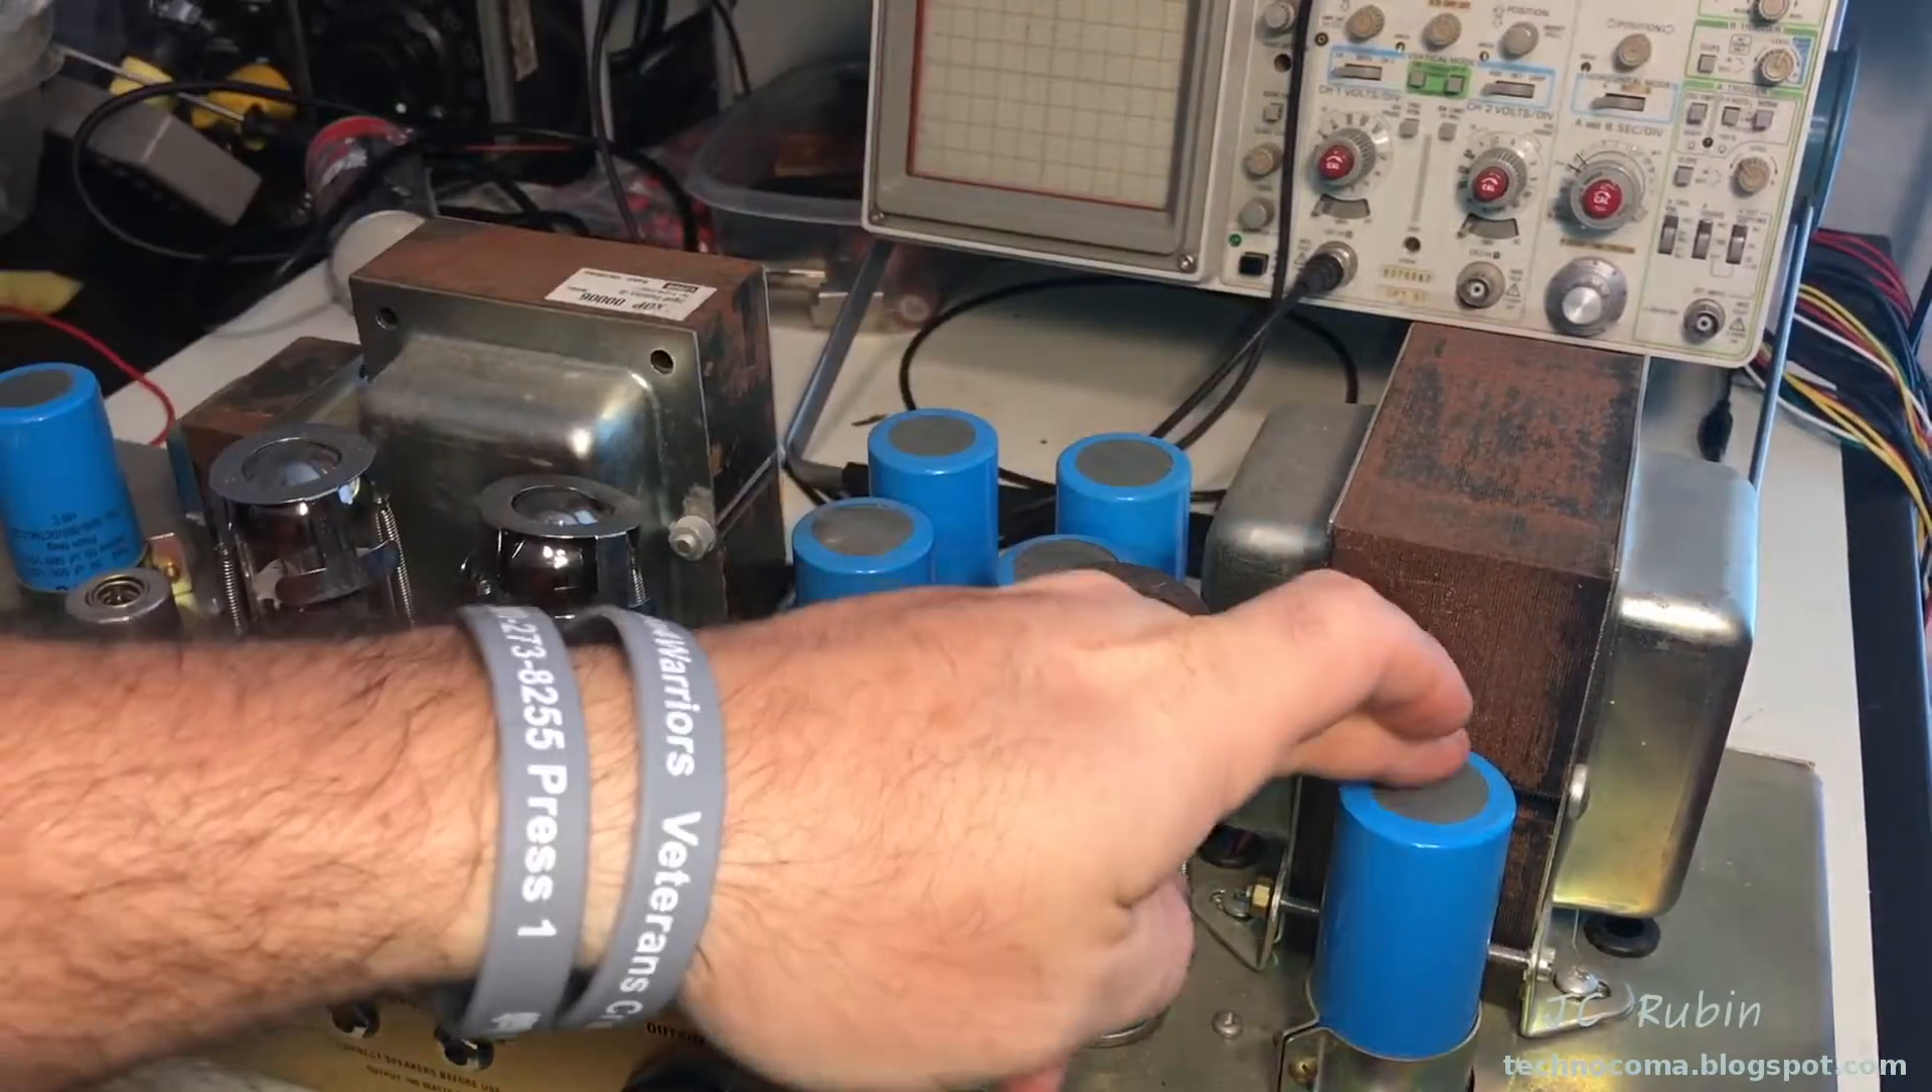Got the amplifier out of the cabinet now.